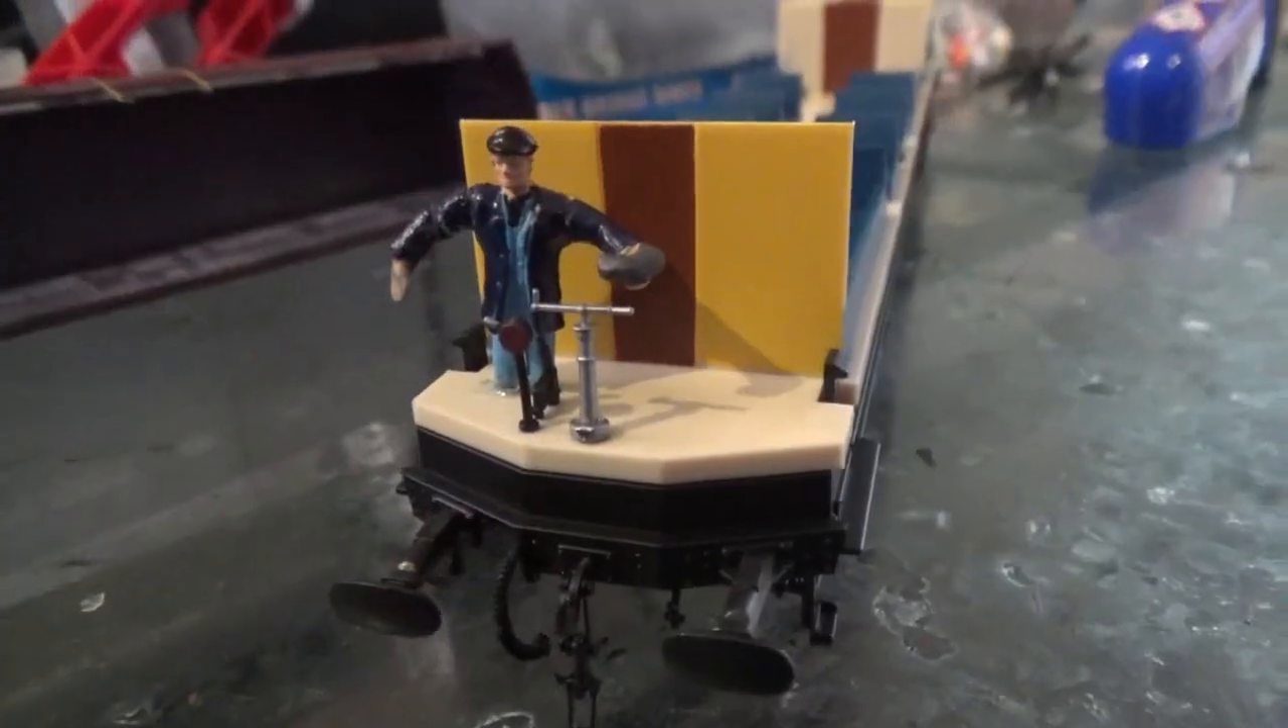Okay, so the driver's now in place.